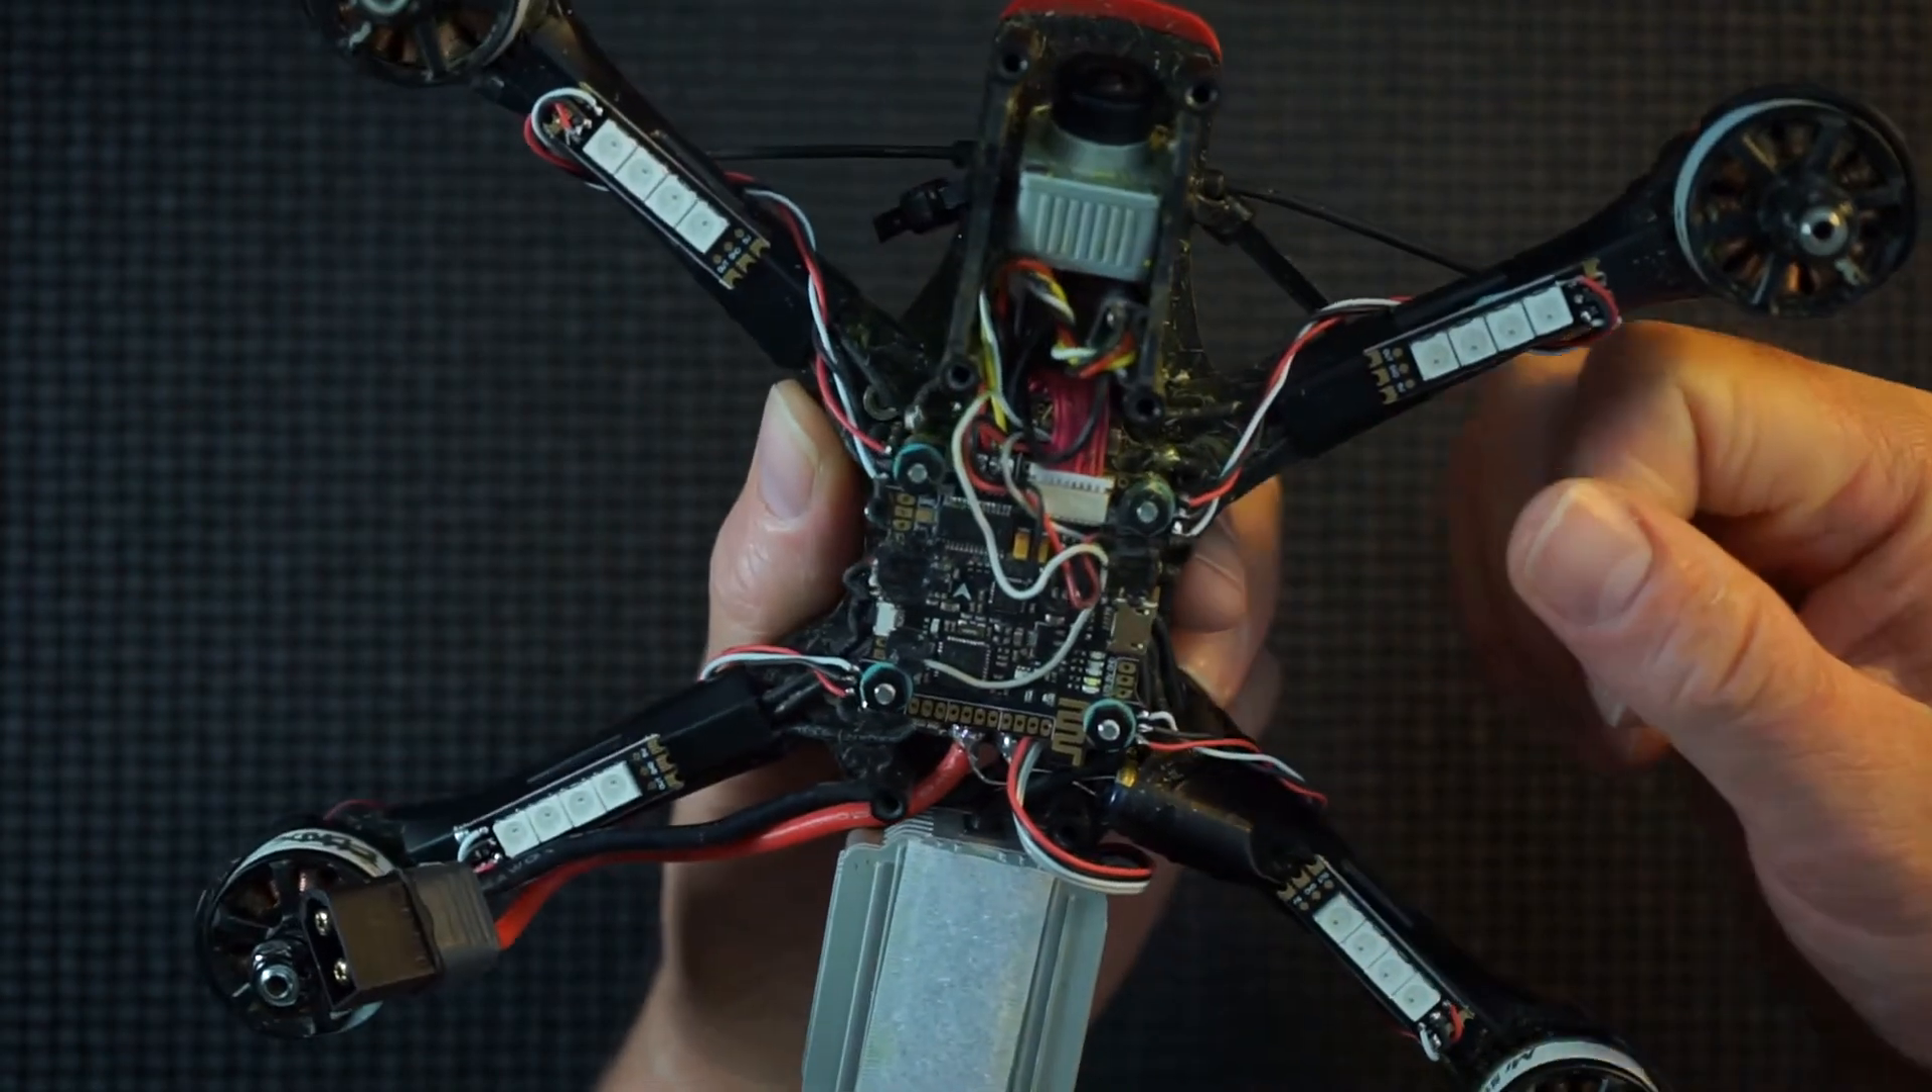I've got all four LEDs in place now.